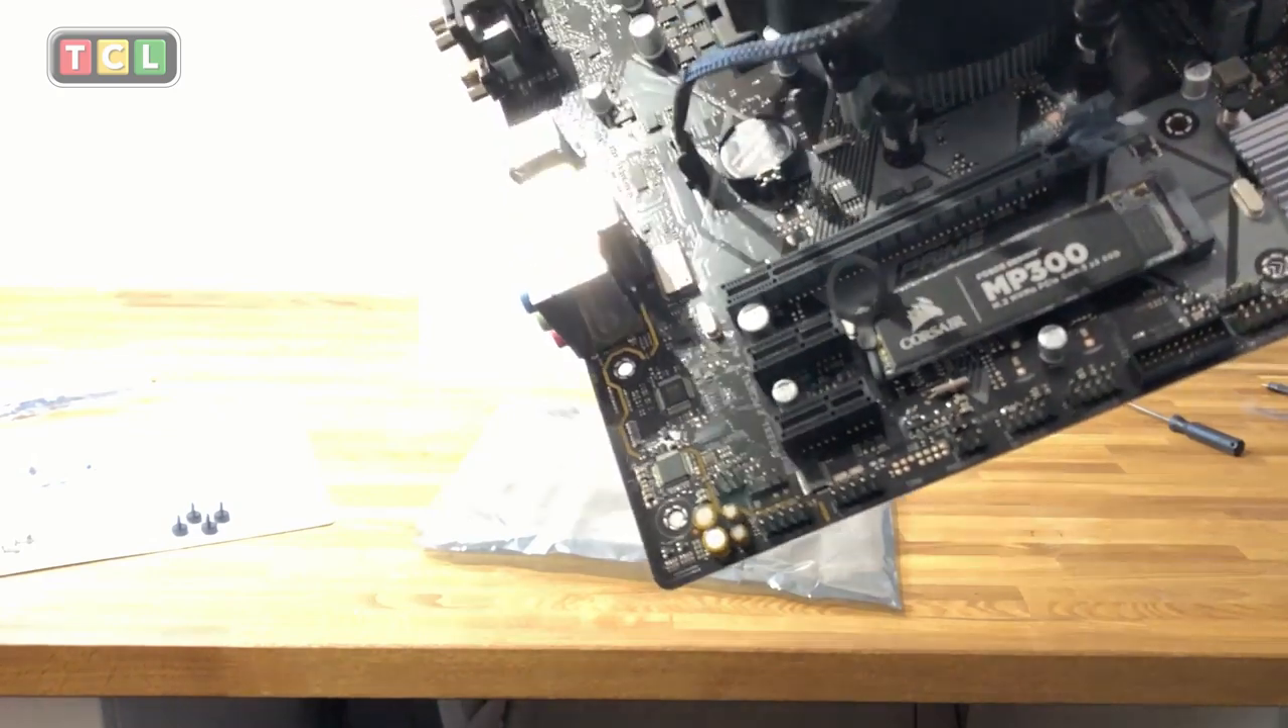Okay, so that's it in position and that's the SSD drive installed as we want it to be. Nice, neat and tidy and in its slot.